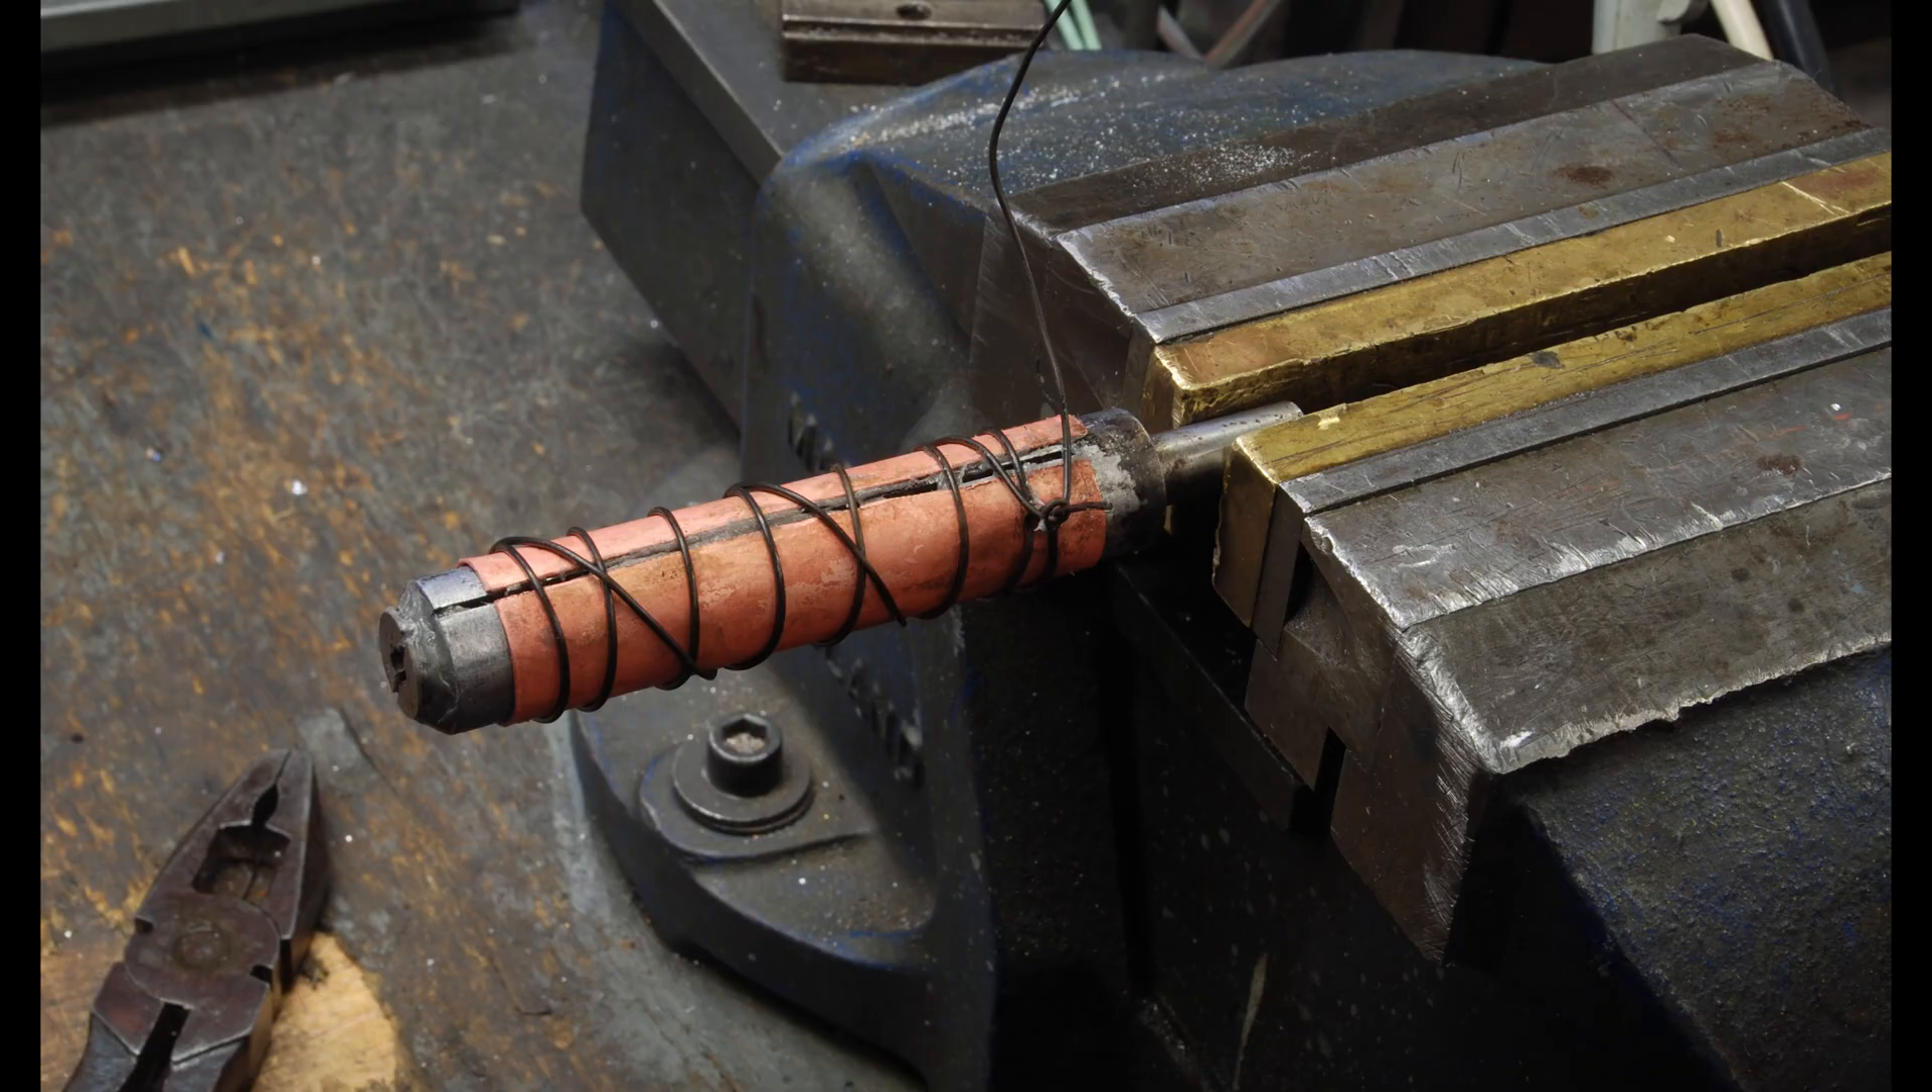The copper is held in place with binding wire and I soft solder it on using a propane torch for heat.